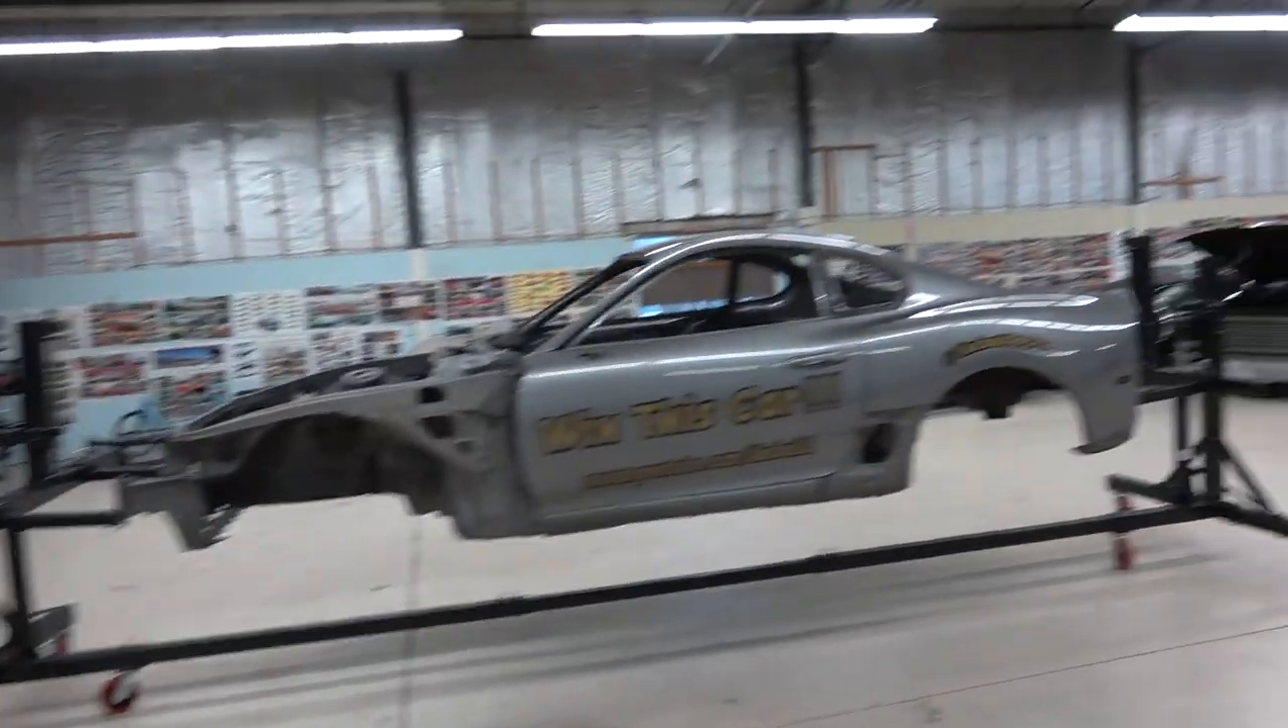But on the Supra this week I still got to get those stickers off because I've been lazy and didn't want to get them off.